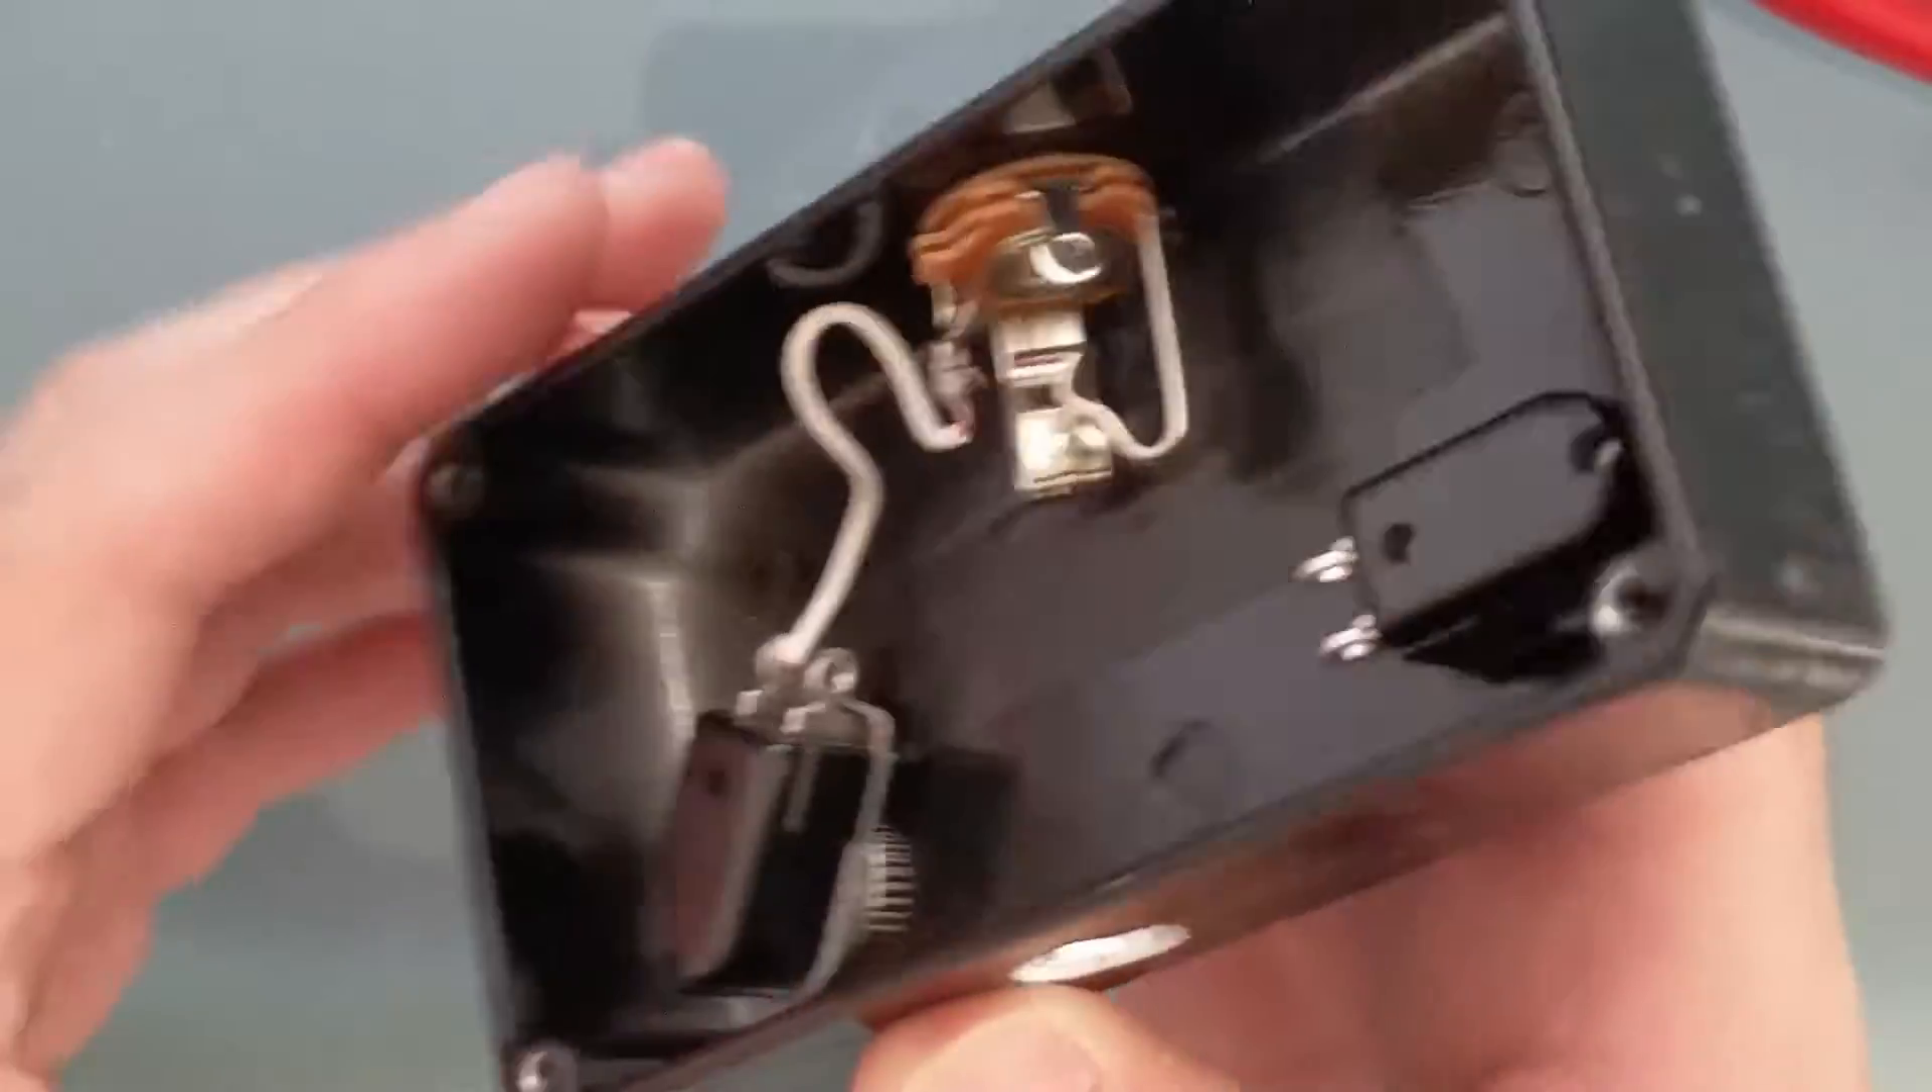I forgot to turn on the camera so i already have one cable wired here.